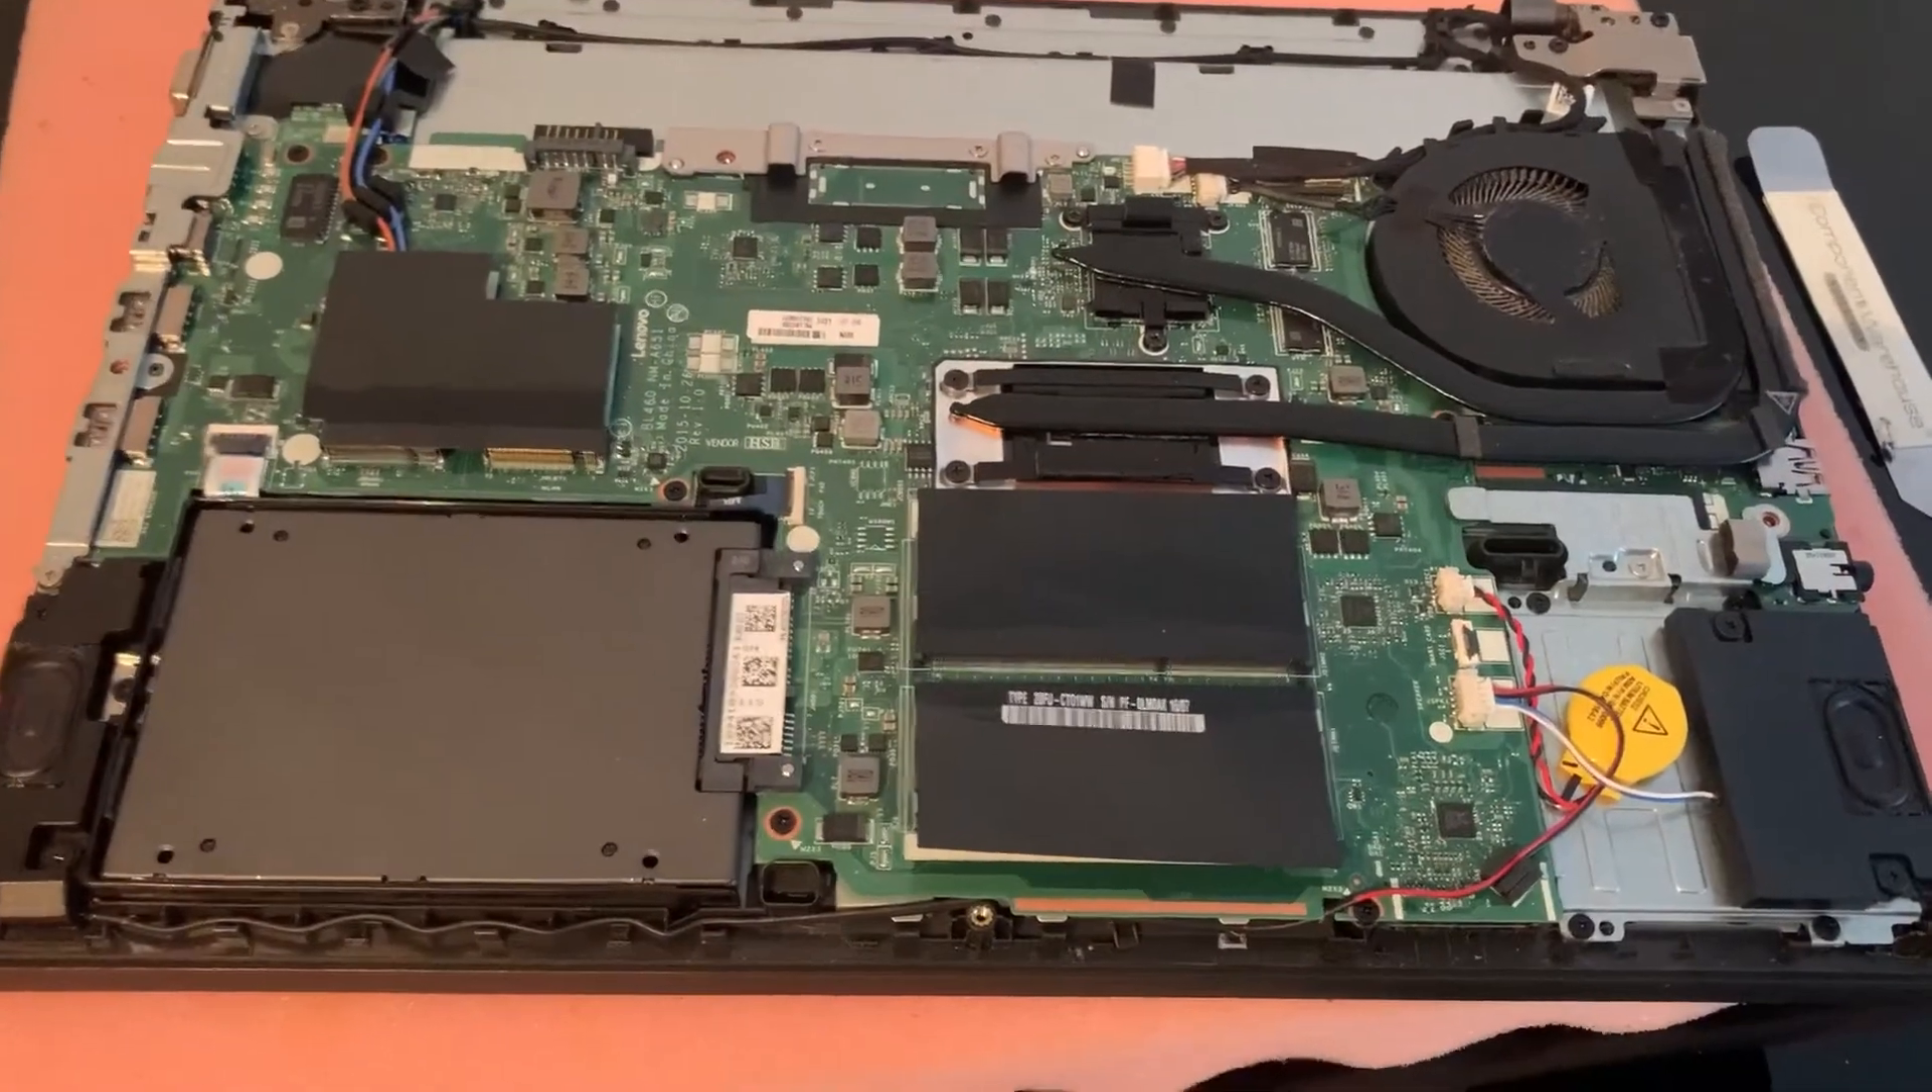The back cover will remove as shown here now you've got access to the motherboard with all the hardware components.